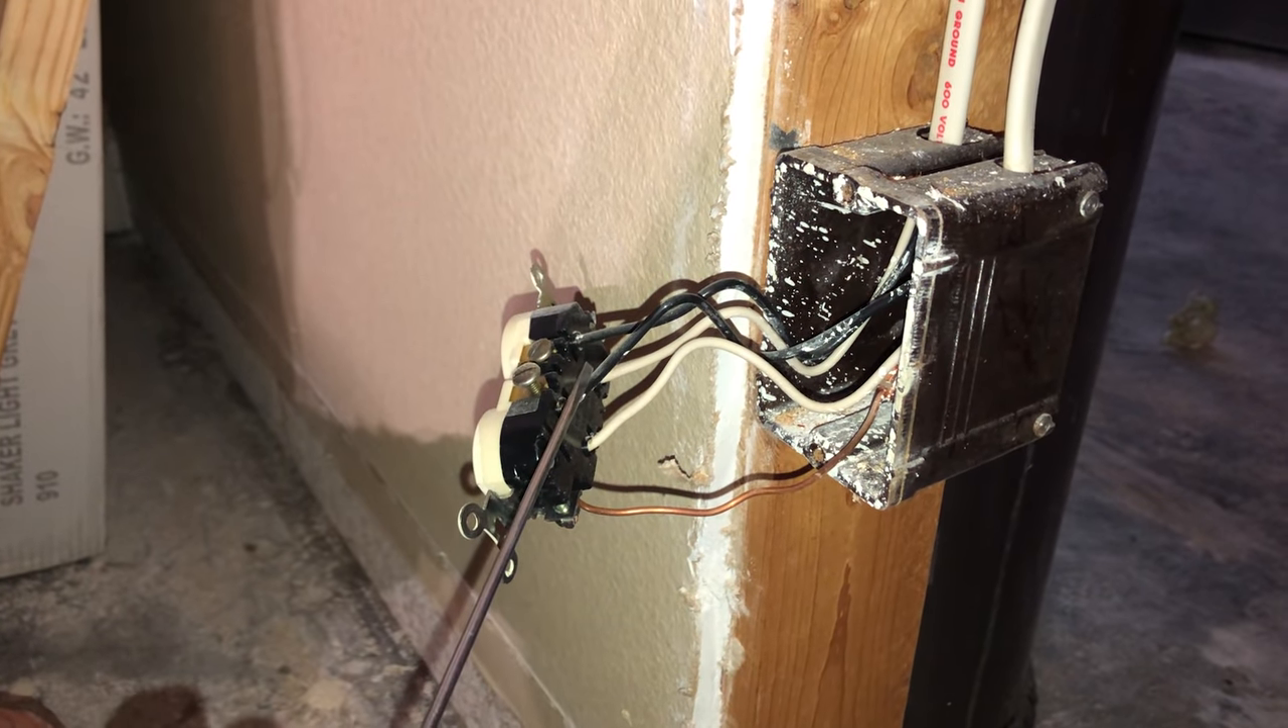So now the receptacle is removed from the box.